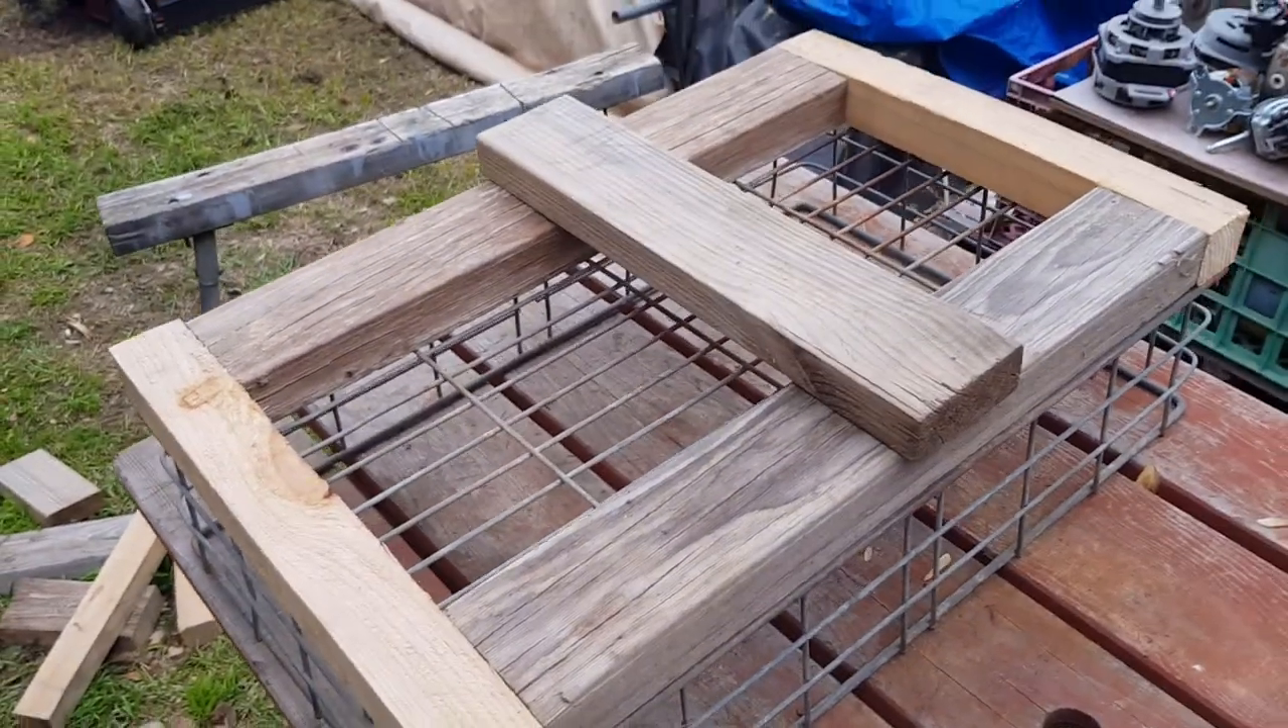Okay I've cut all the timber to length and you can see I've just assembled the frame loosely on top of the crate.